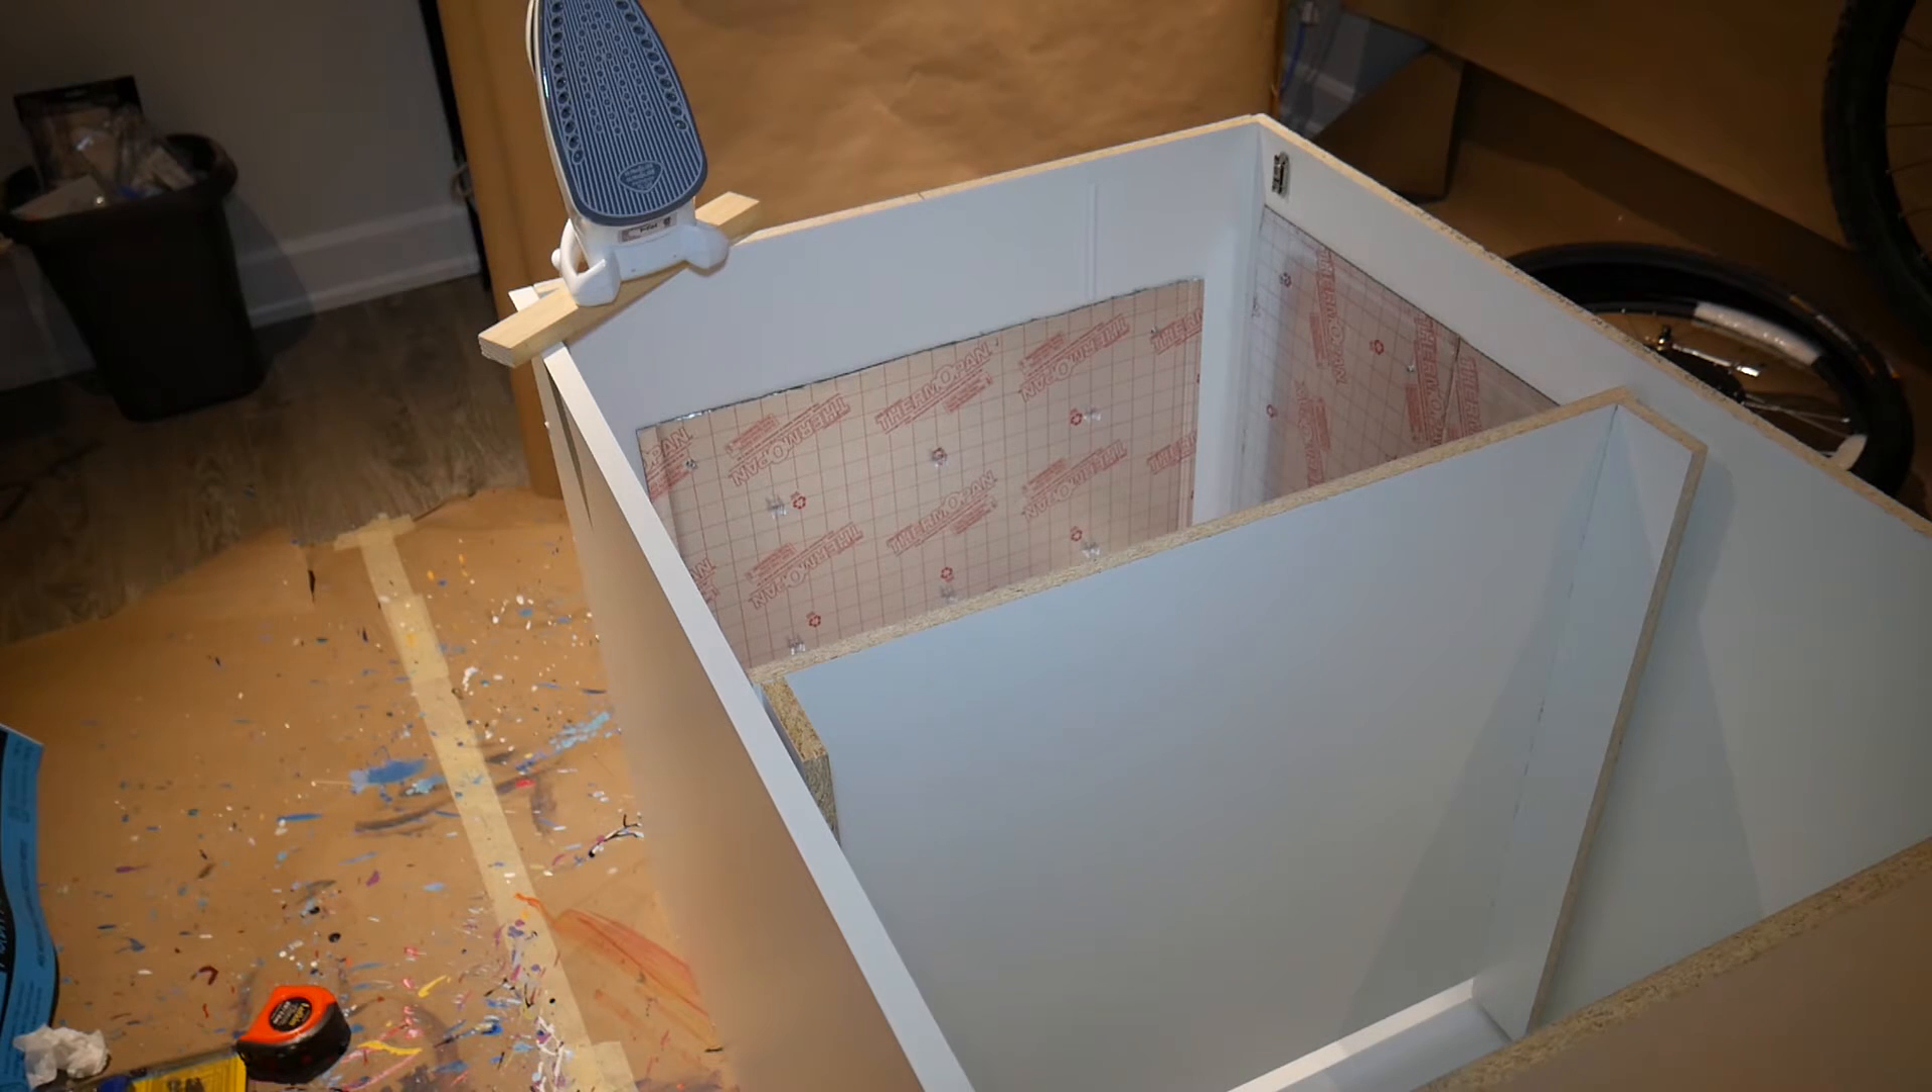I flipped the cabinet onto its back and I've taken the doors back off.